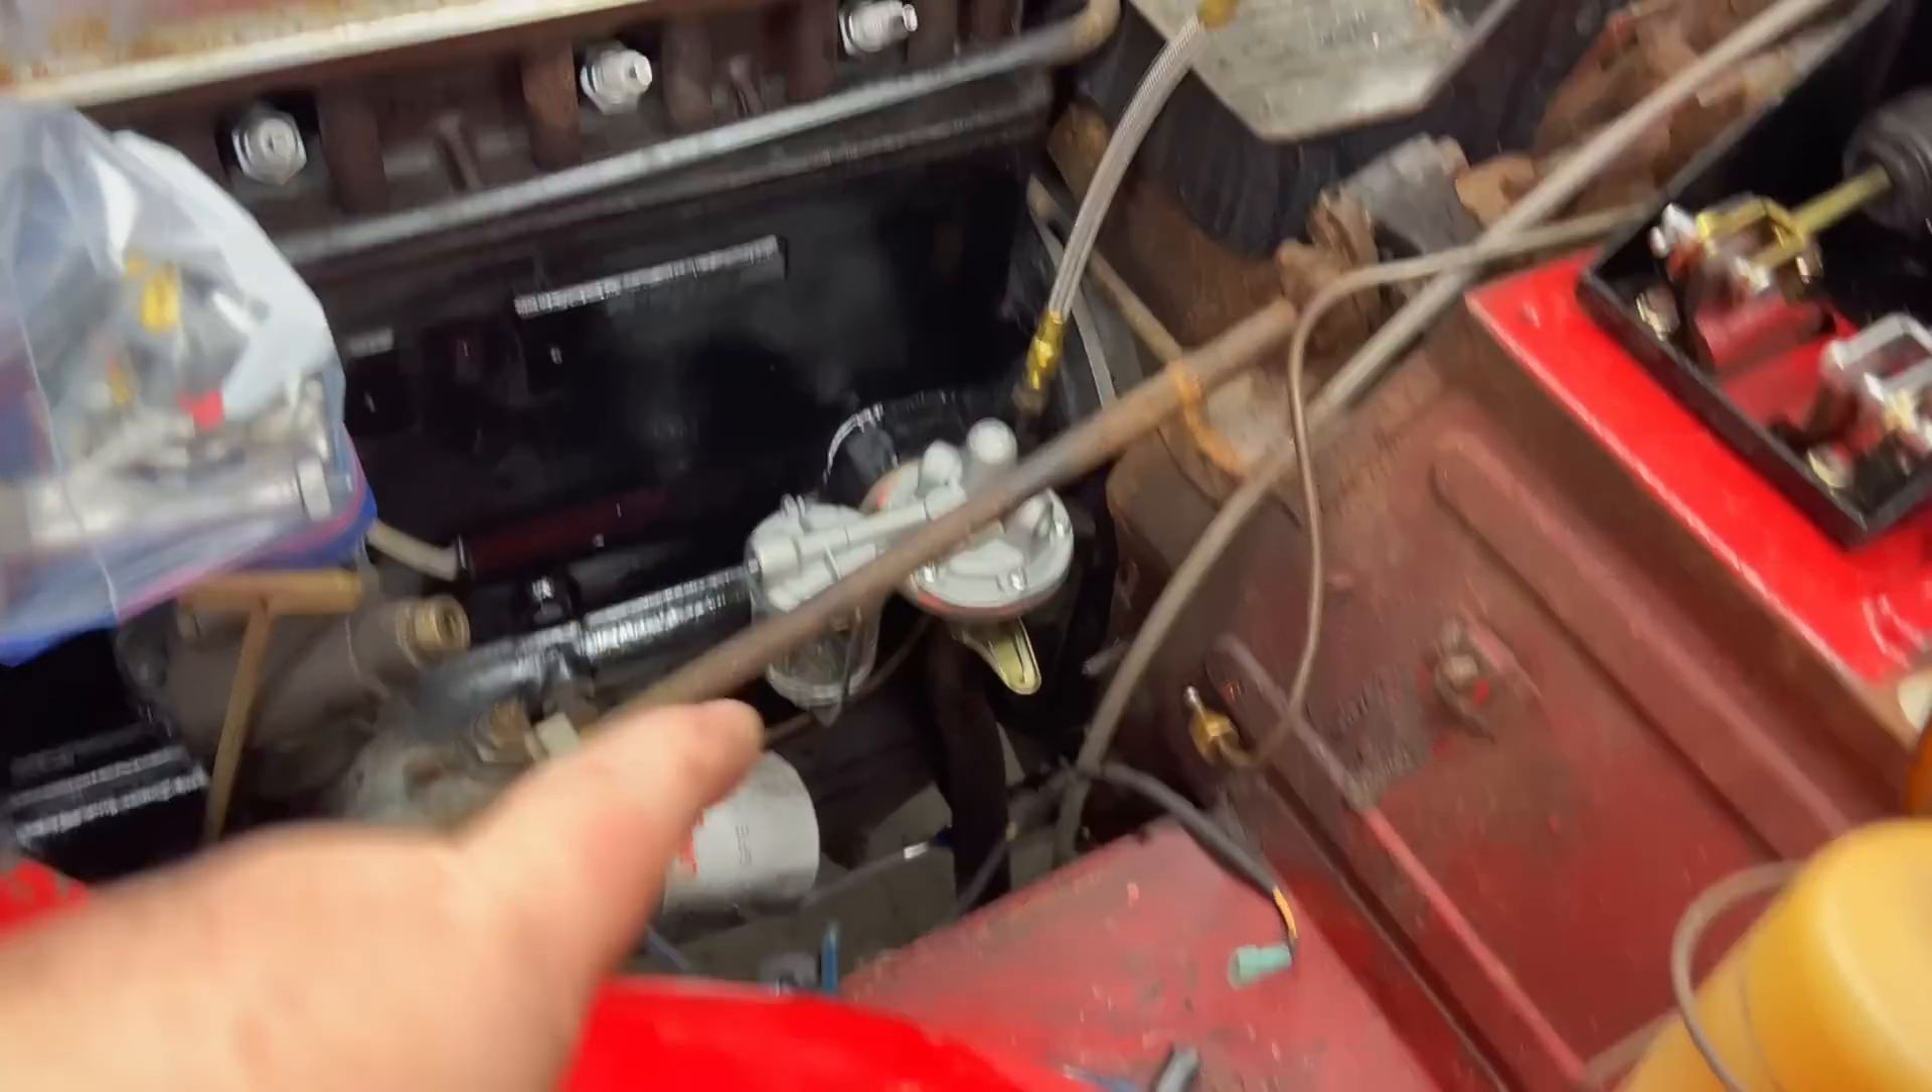Okay, I don't know where I left off, but fuel pump is in. I don't know if I showed you that.